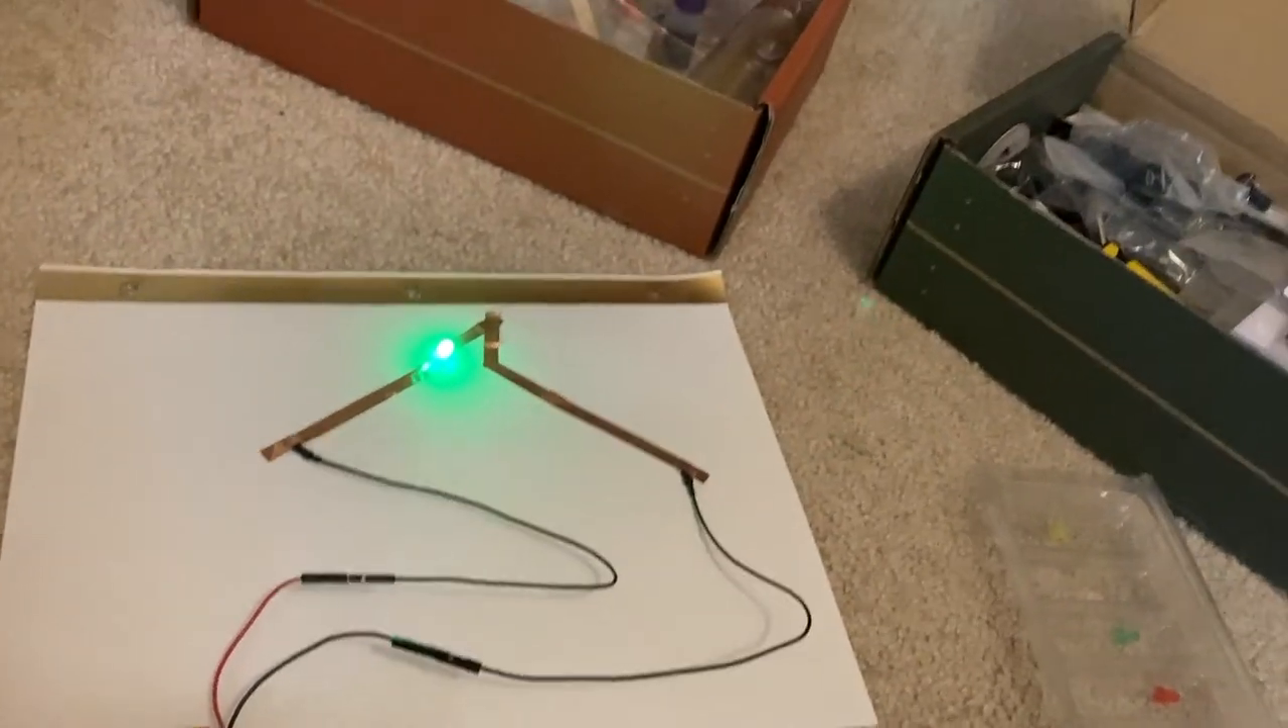We have ourselves a circuit board that we made from the spare parts.